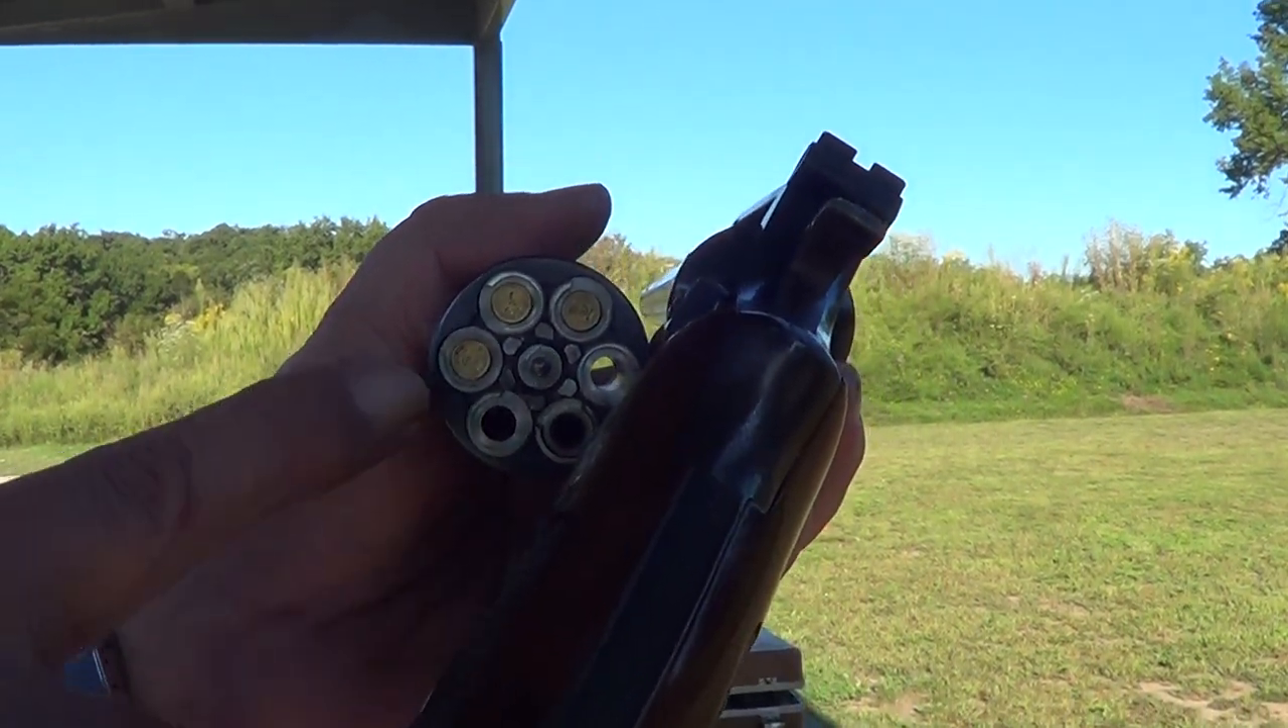I've left three chambers empty for the moment so you can get a look at how they set in there.